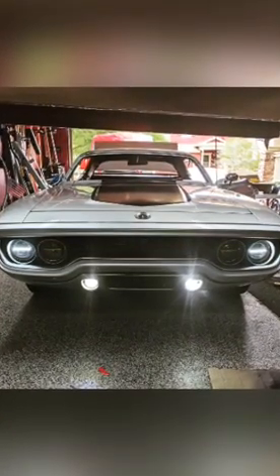I had a neighbor help me with that and then now that it's running my dad came over and we got the hood reinstalled.